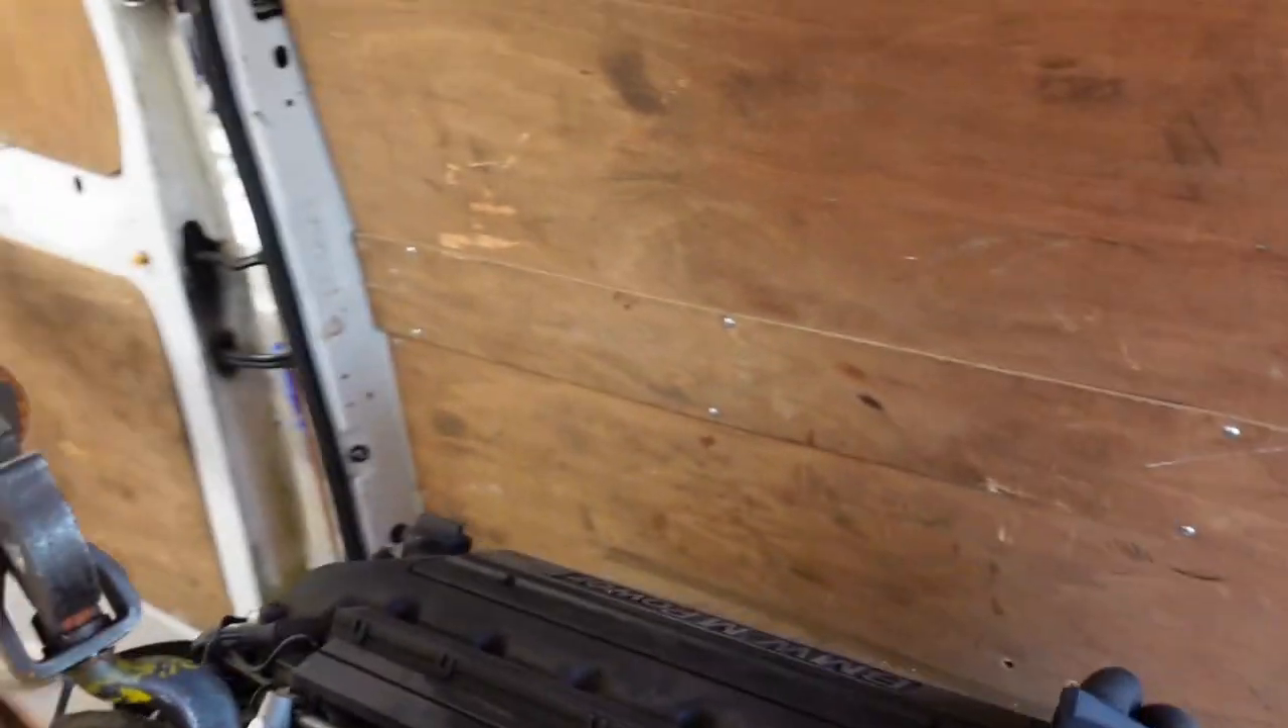Yeah, we have been a half hour so far. And we still don't have this engine out the back of me van.